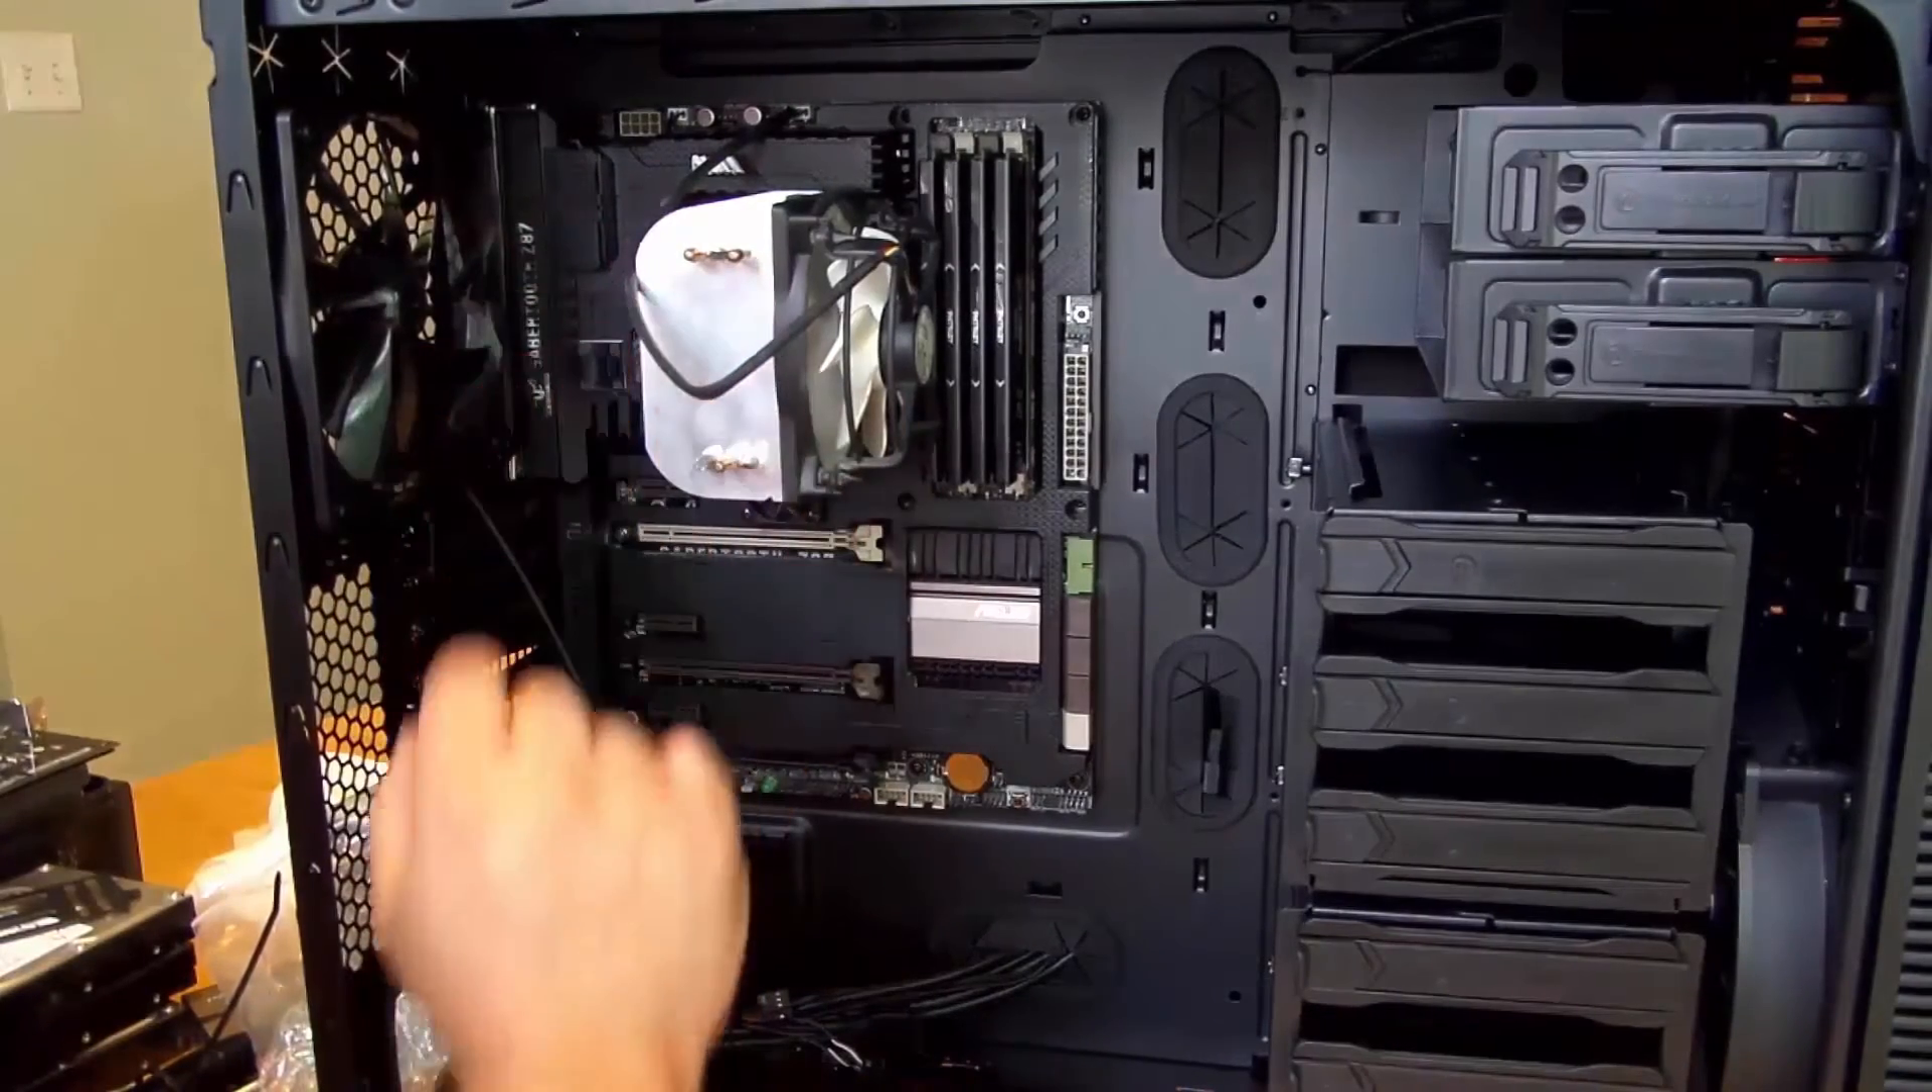Alright so we're done plugging in the motherboard one step closer so we have motherboard CPU CPU heatsink and memory here.